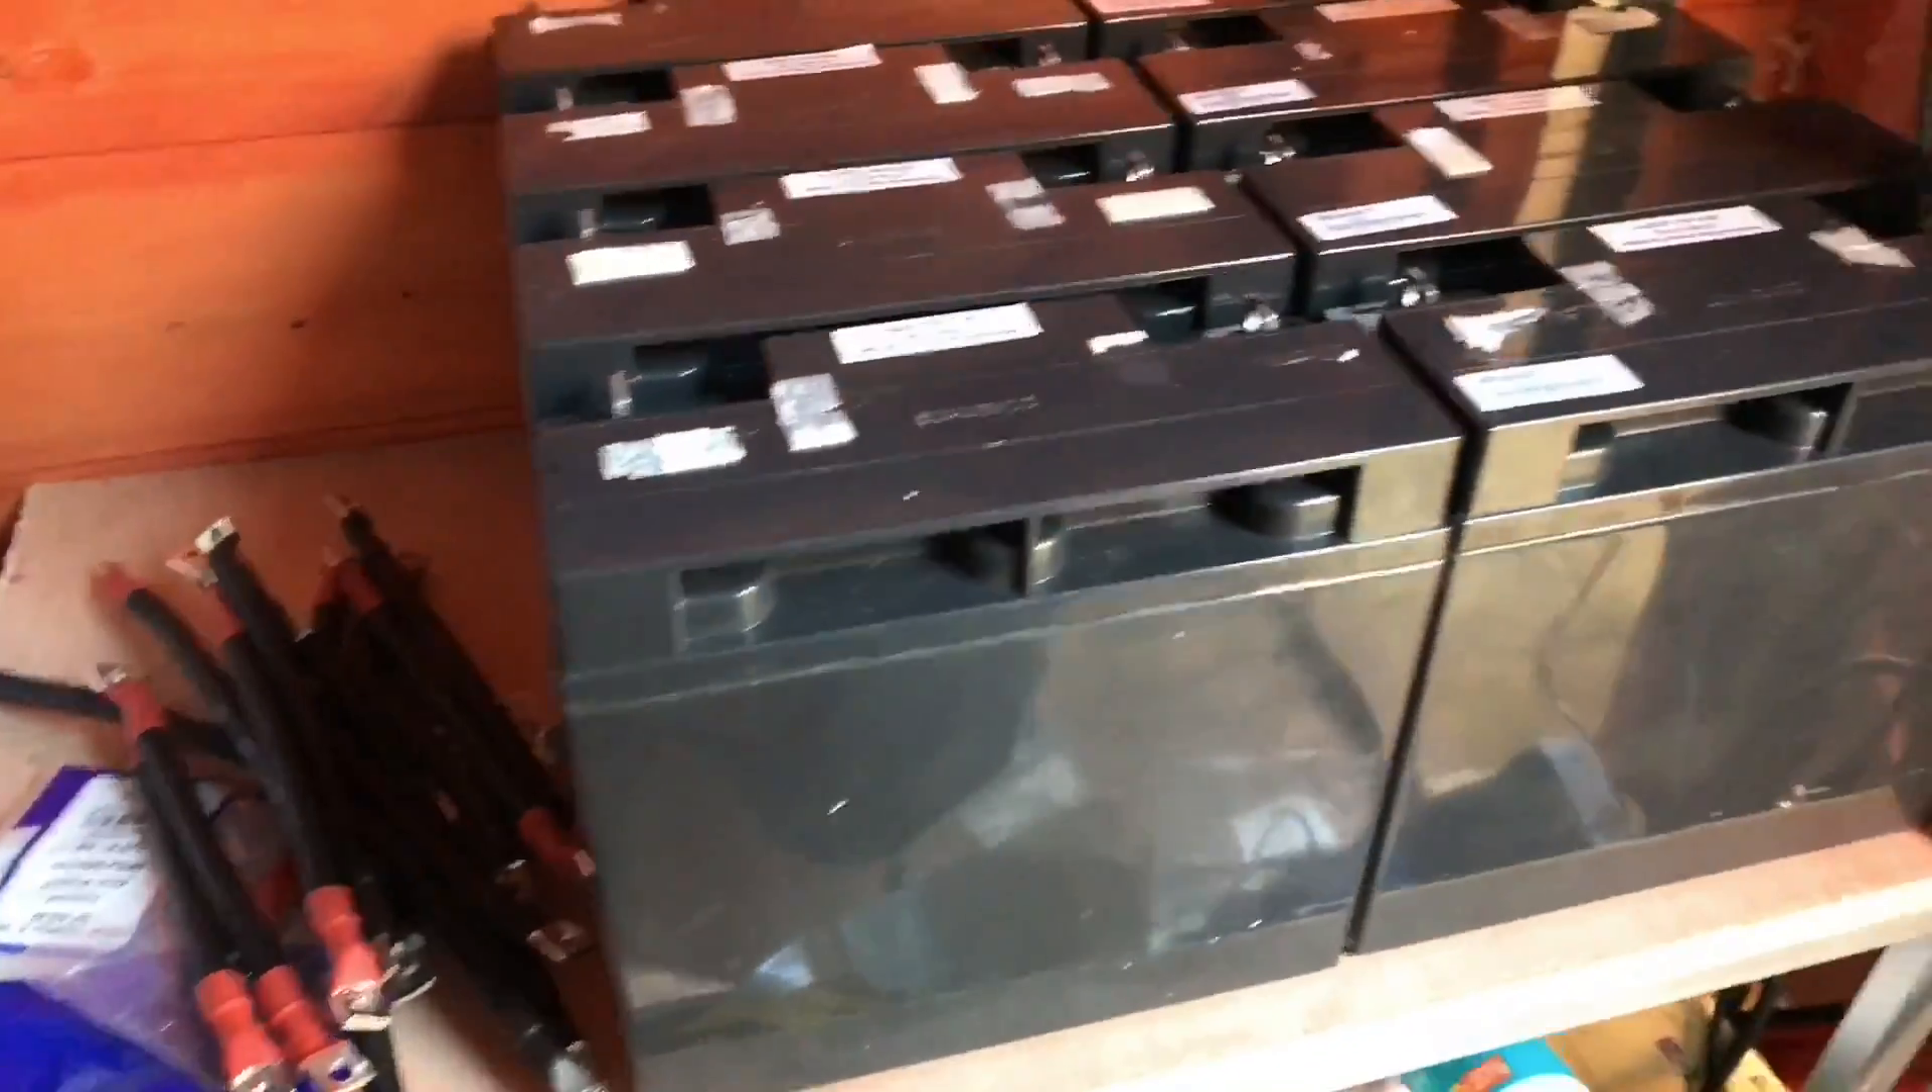Right, all the batteries are in position, and I need to get cracking, really, because the light's going to go in an hour or so.